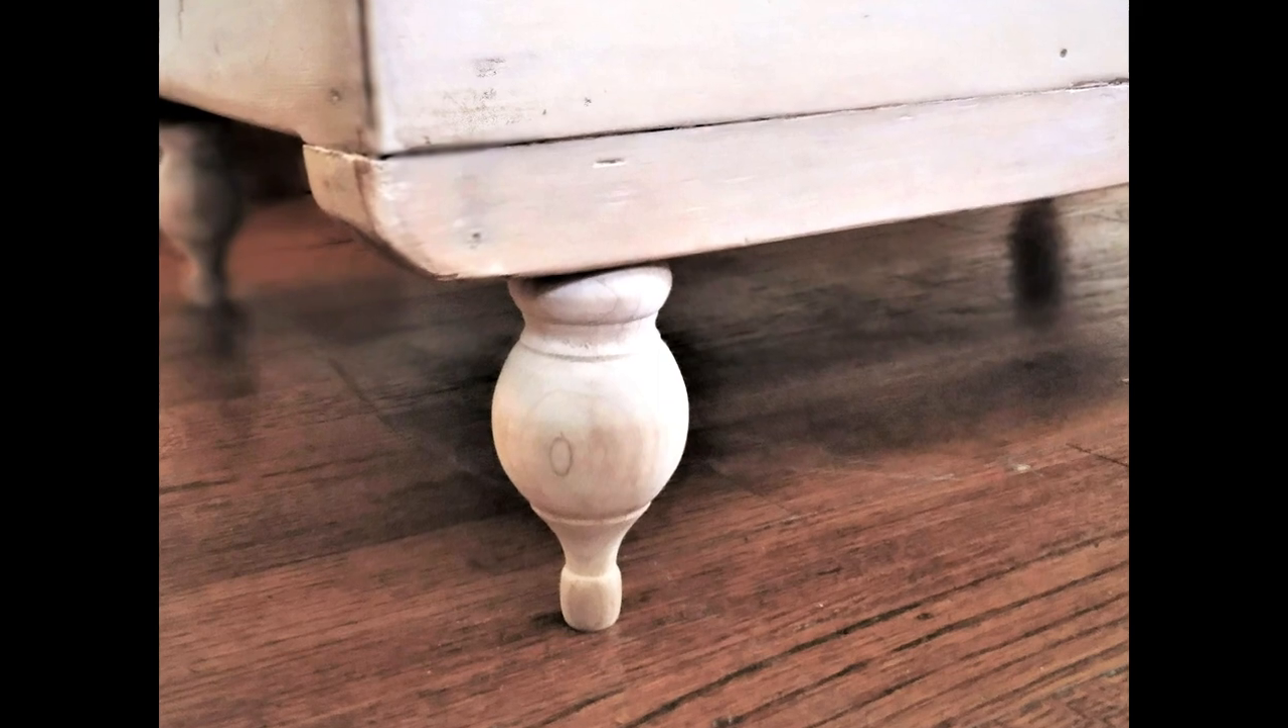I purchased four of these wood finials from our local Home Depot and attached them to the bottom of the trunk.